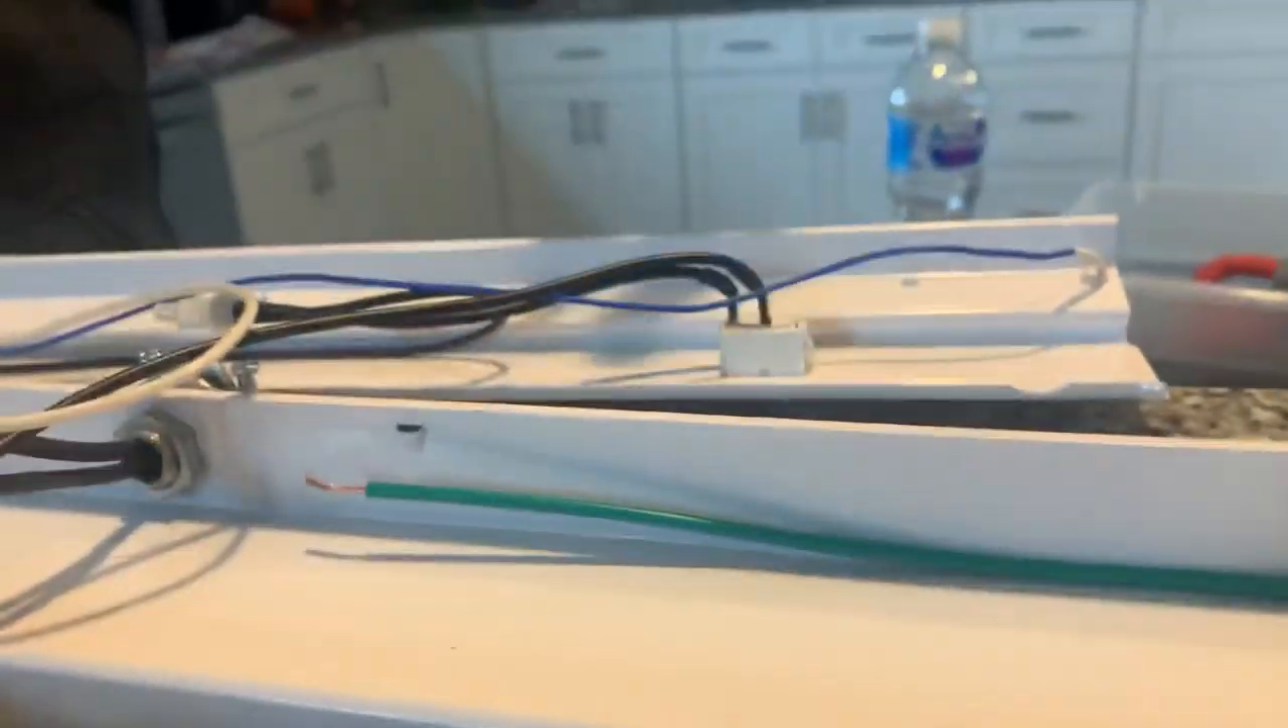This box has a ground wire here, which is a body ground, which really needs to be hooked up.